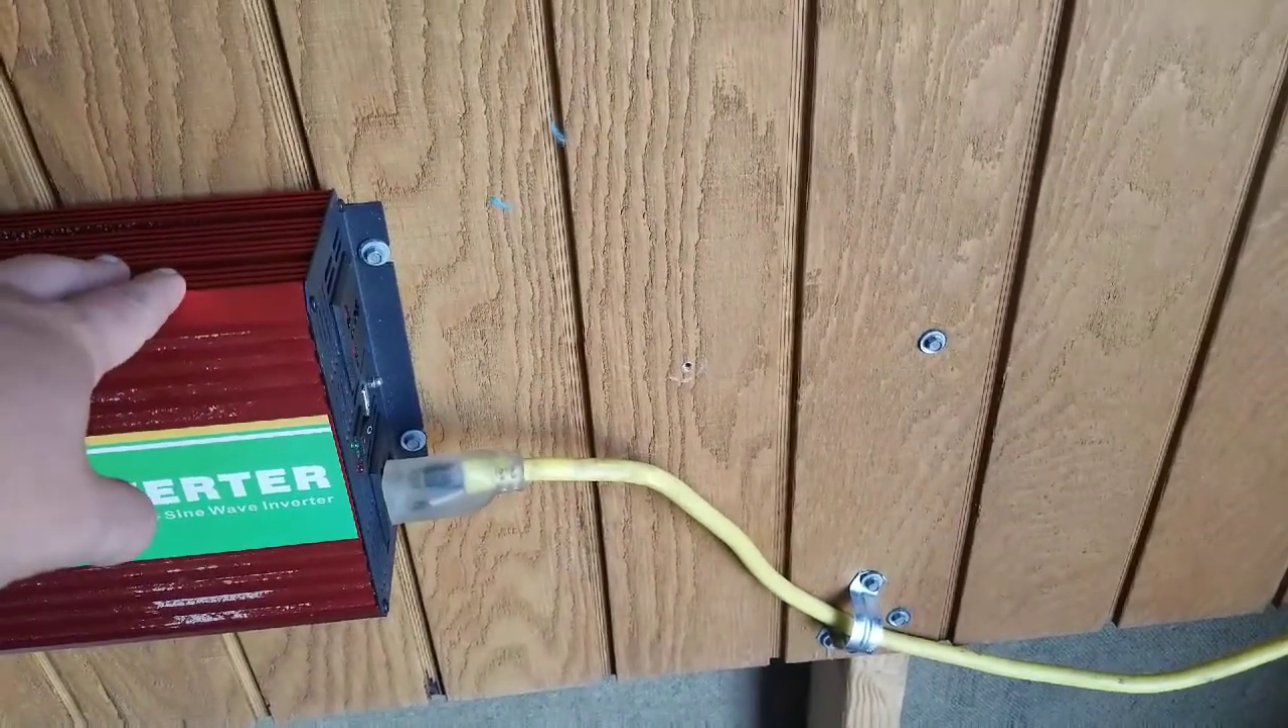The extension cord, which is powering the inside that was connected to the generator, is now connected to the inverter.